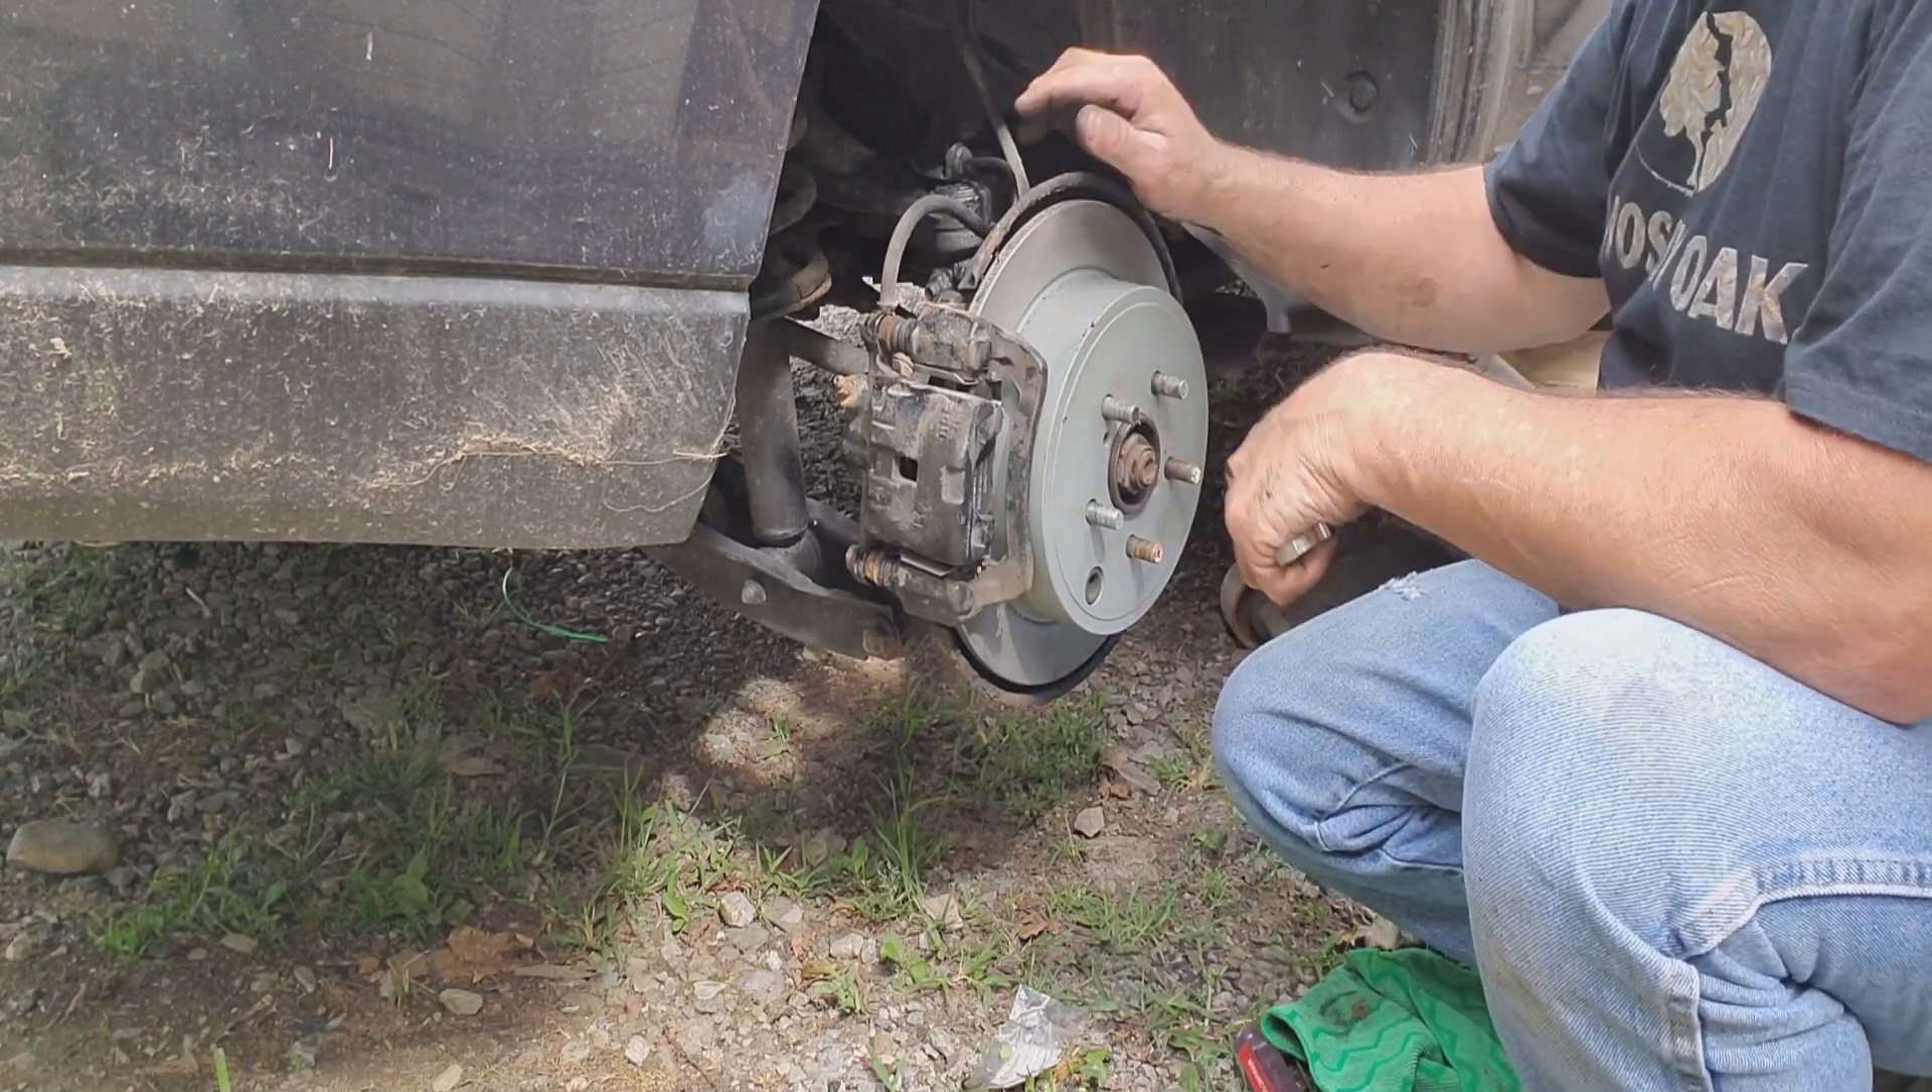I just got to put the wheel back on.